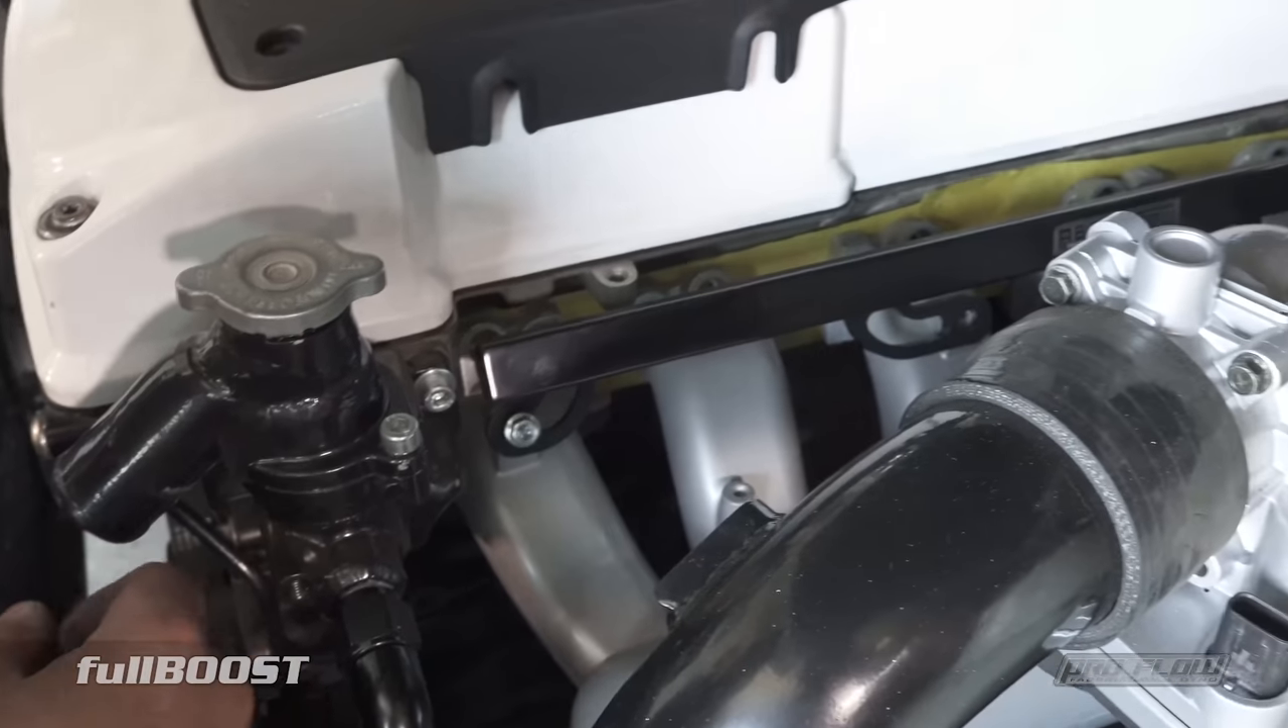We finished off the radiator cap as well on the, um, on top of the thermostat housing.